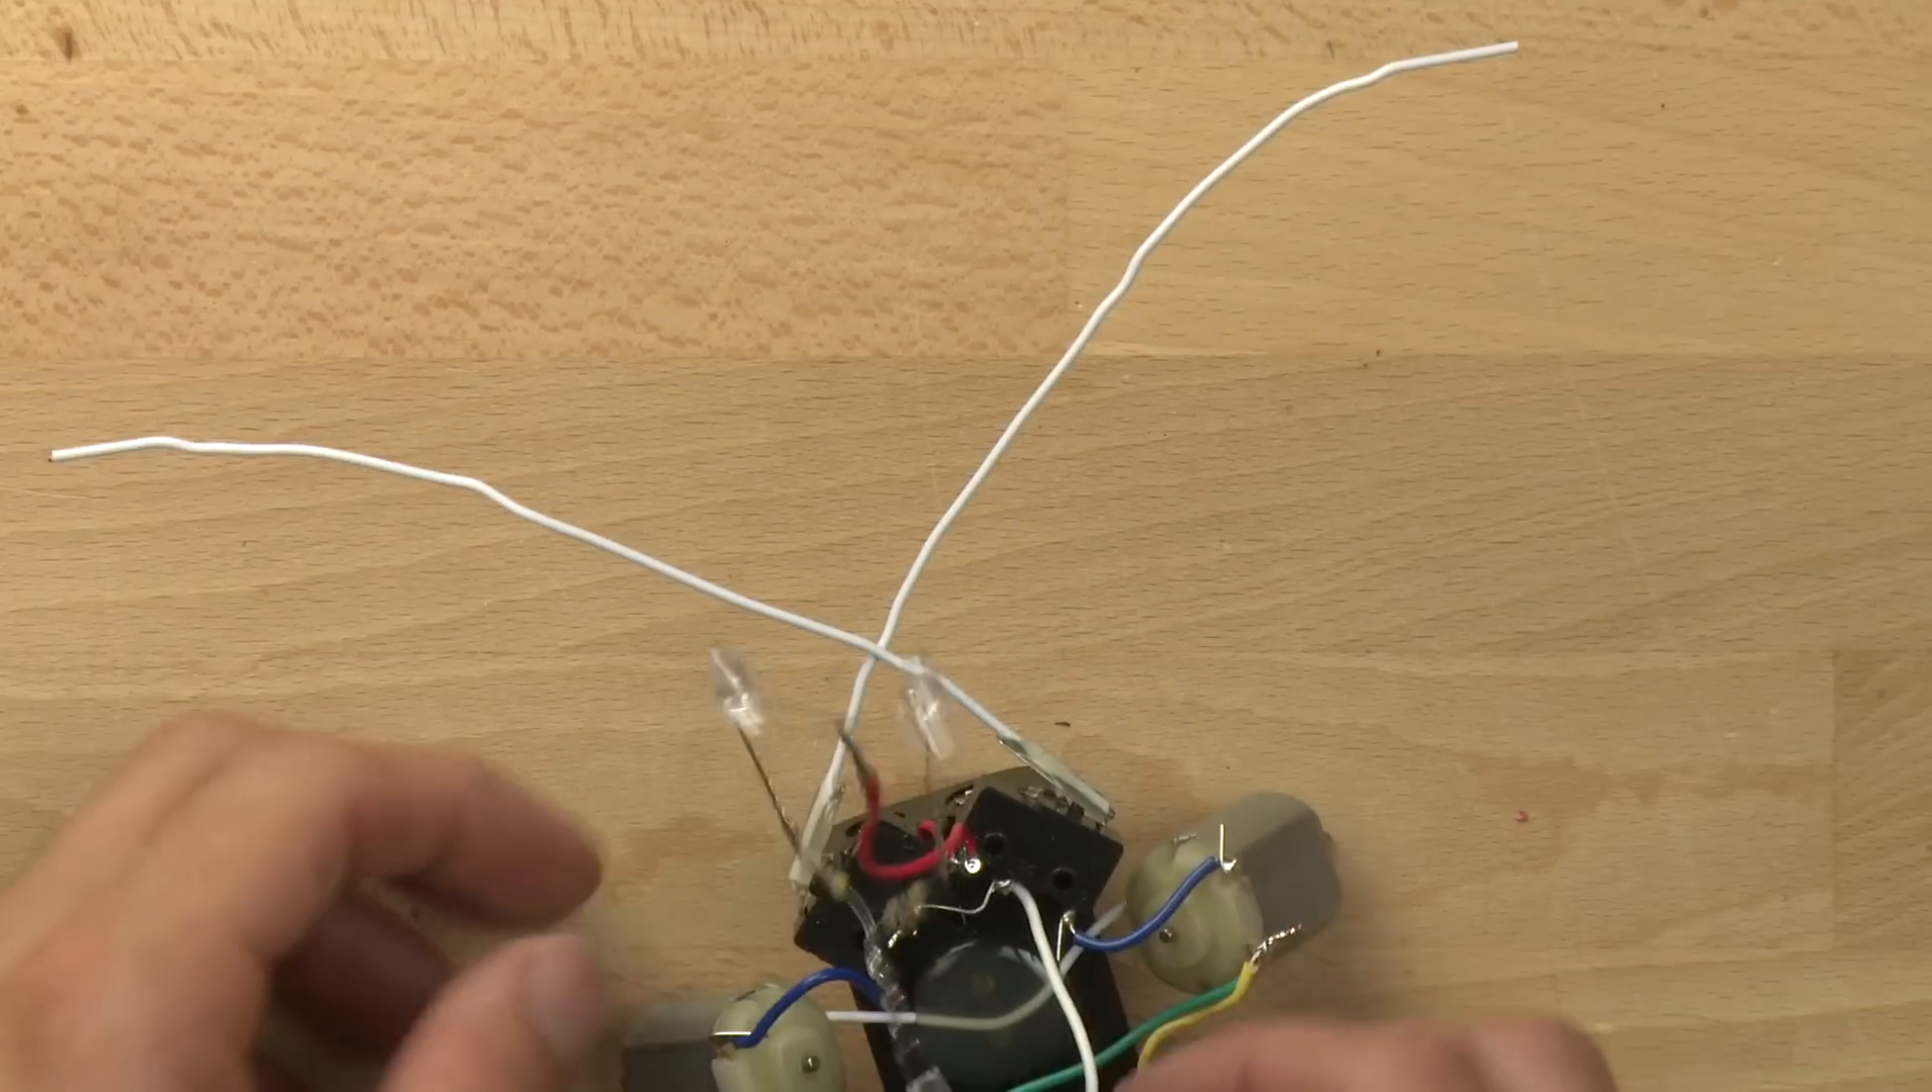Our two antenna are in place.